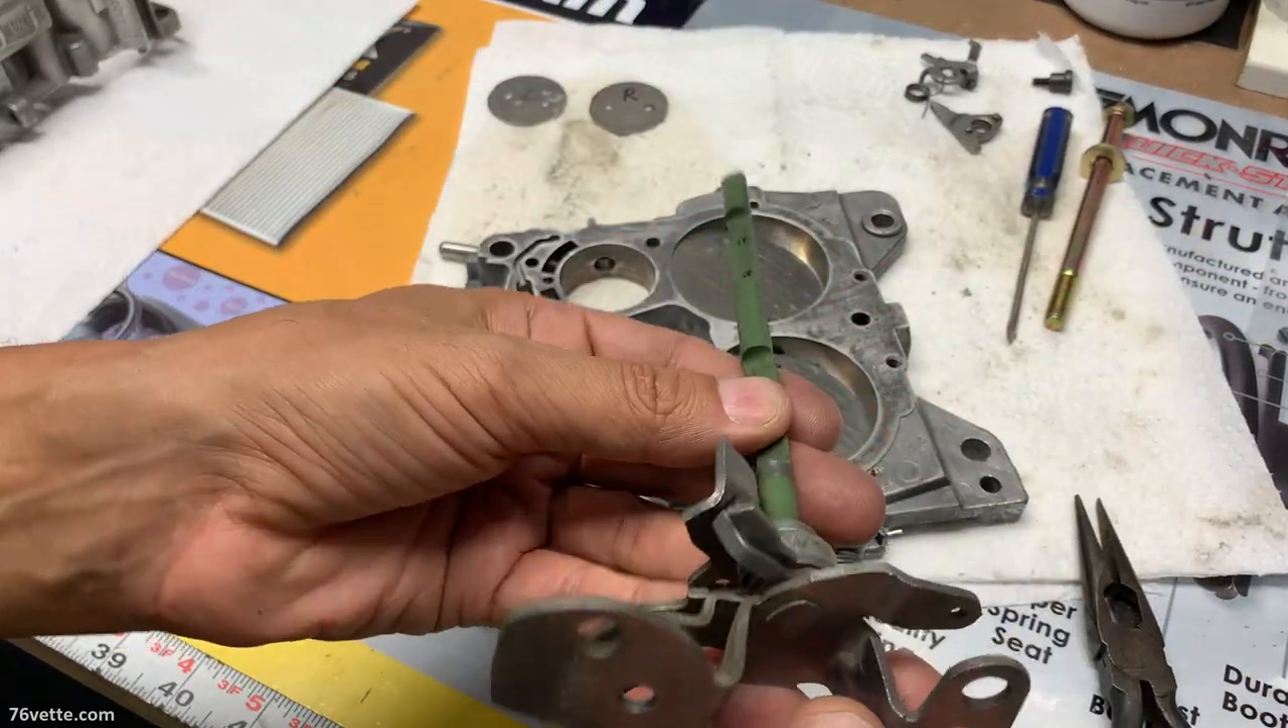But at least I got the primary shaft, the throttle shaft out.